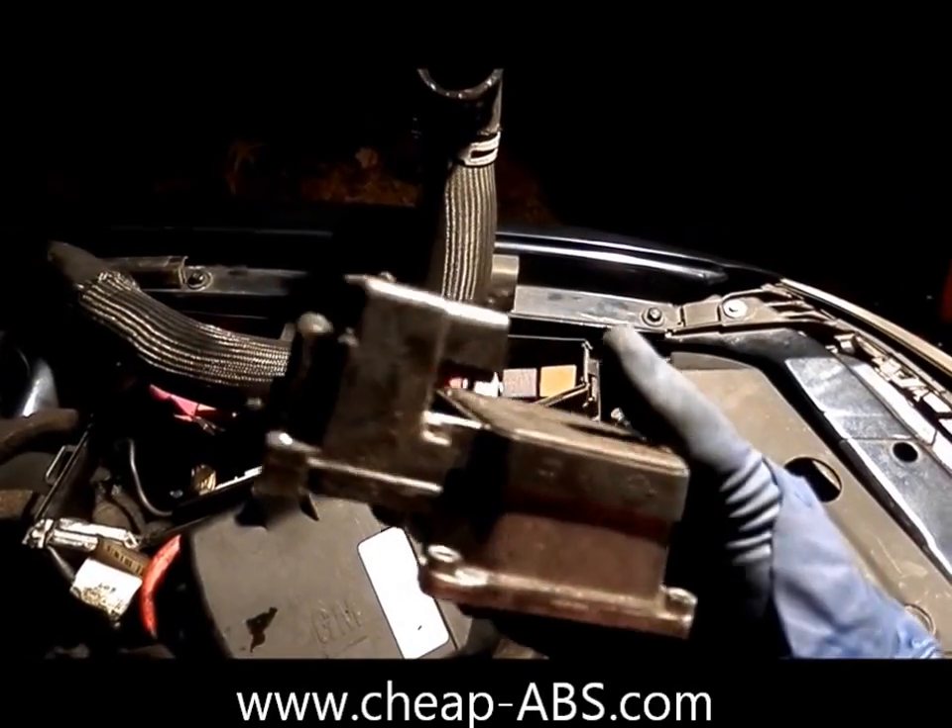And now, finally, we have the module out of the car.